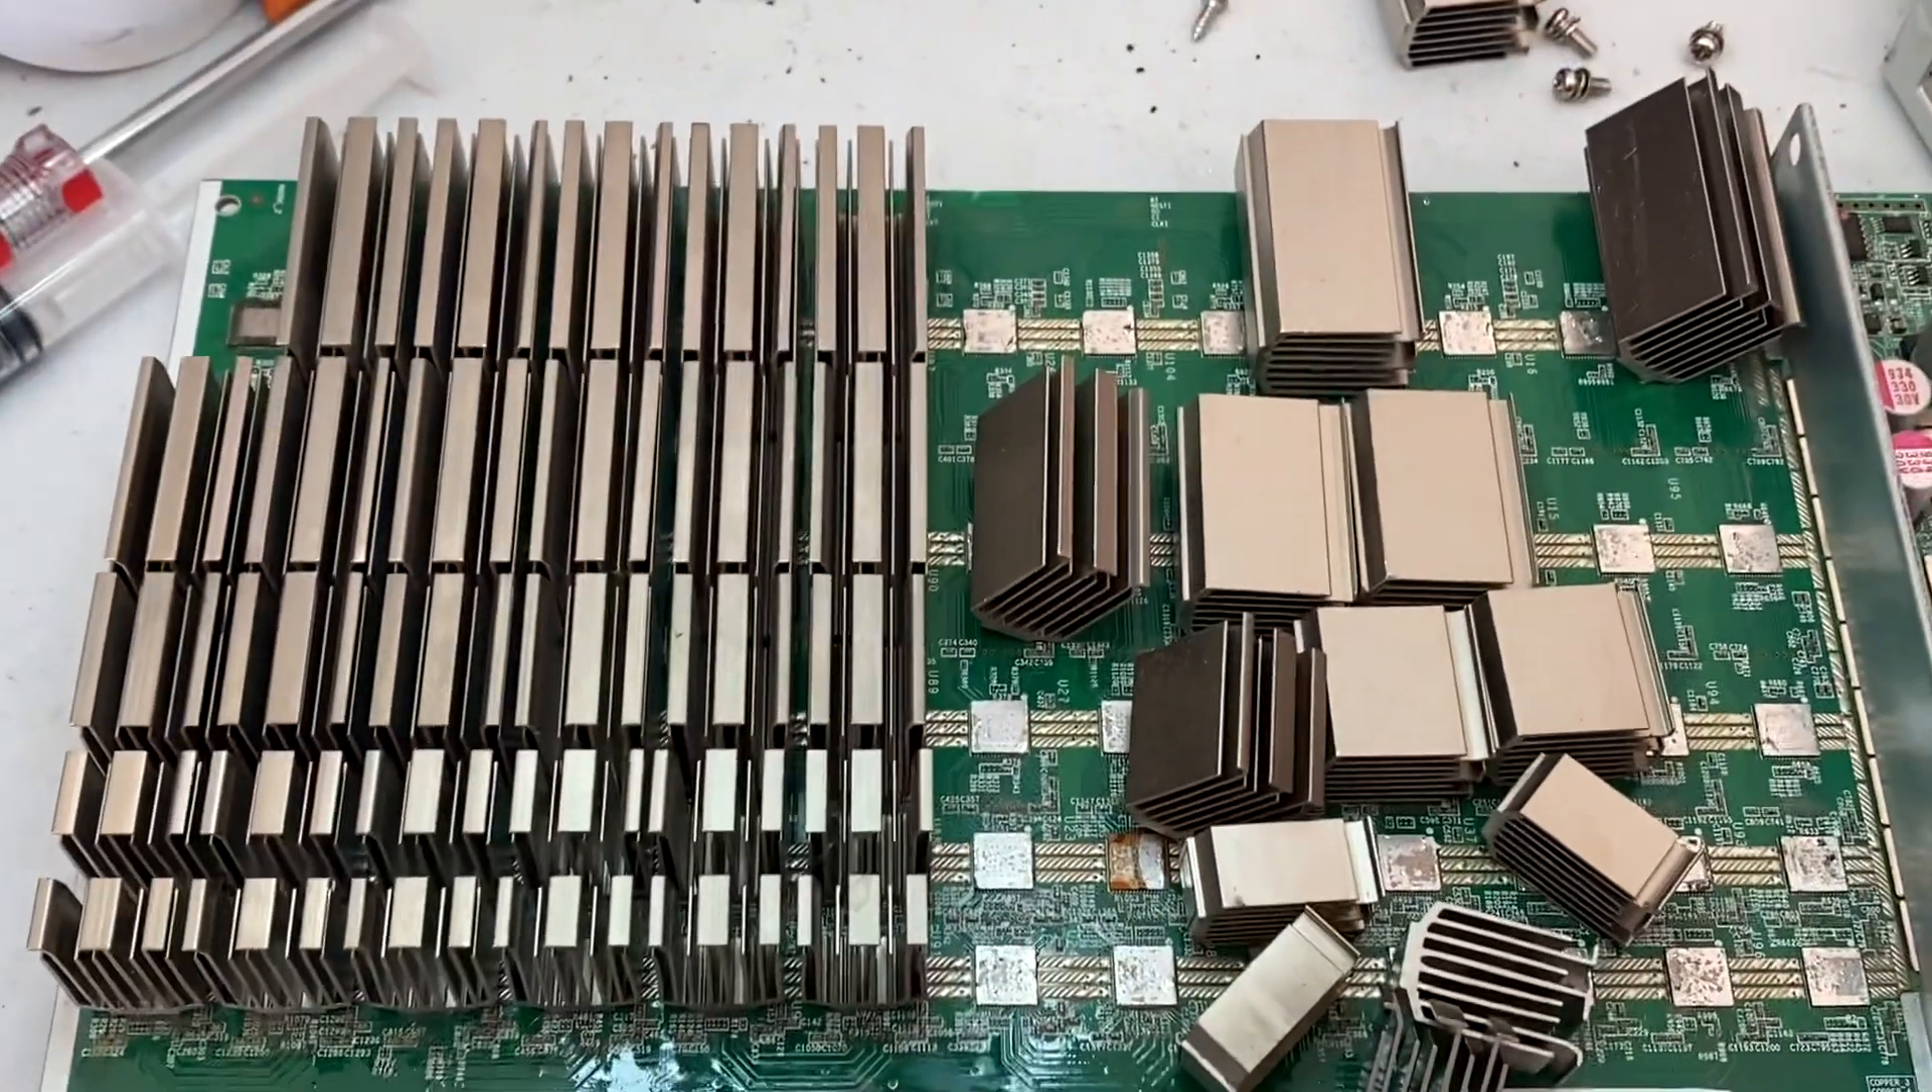You can see I have just been slowly, one by one, taking every single heat sink off.